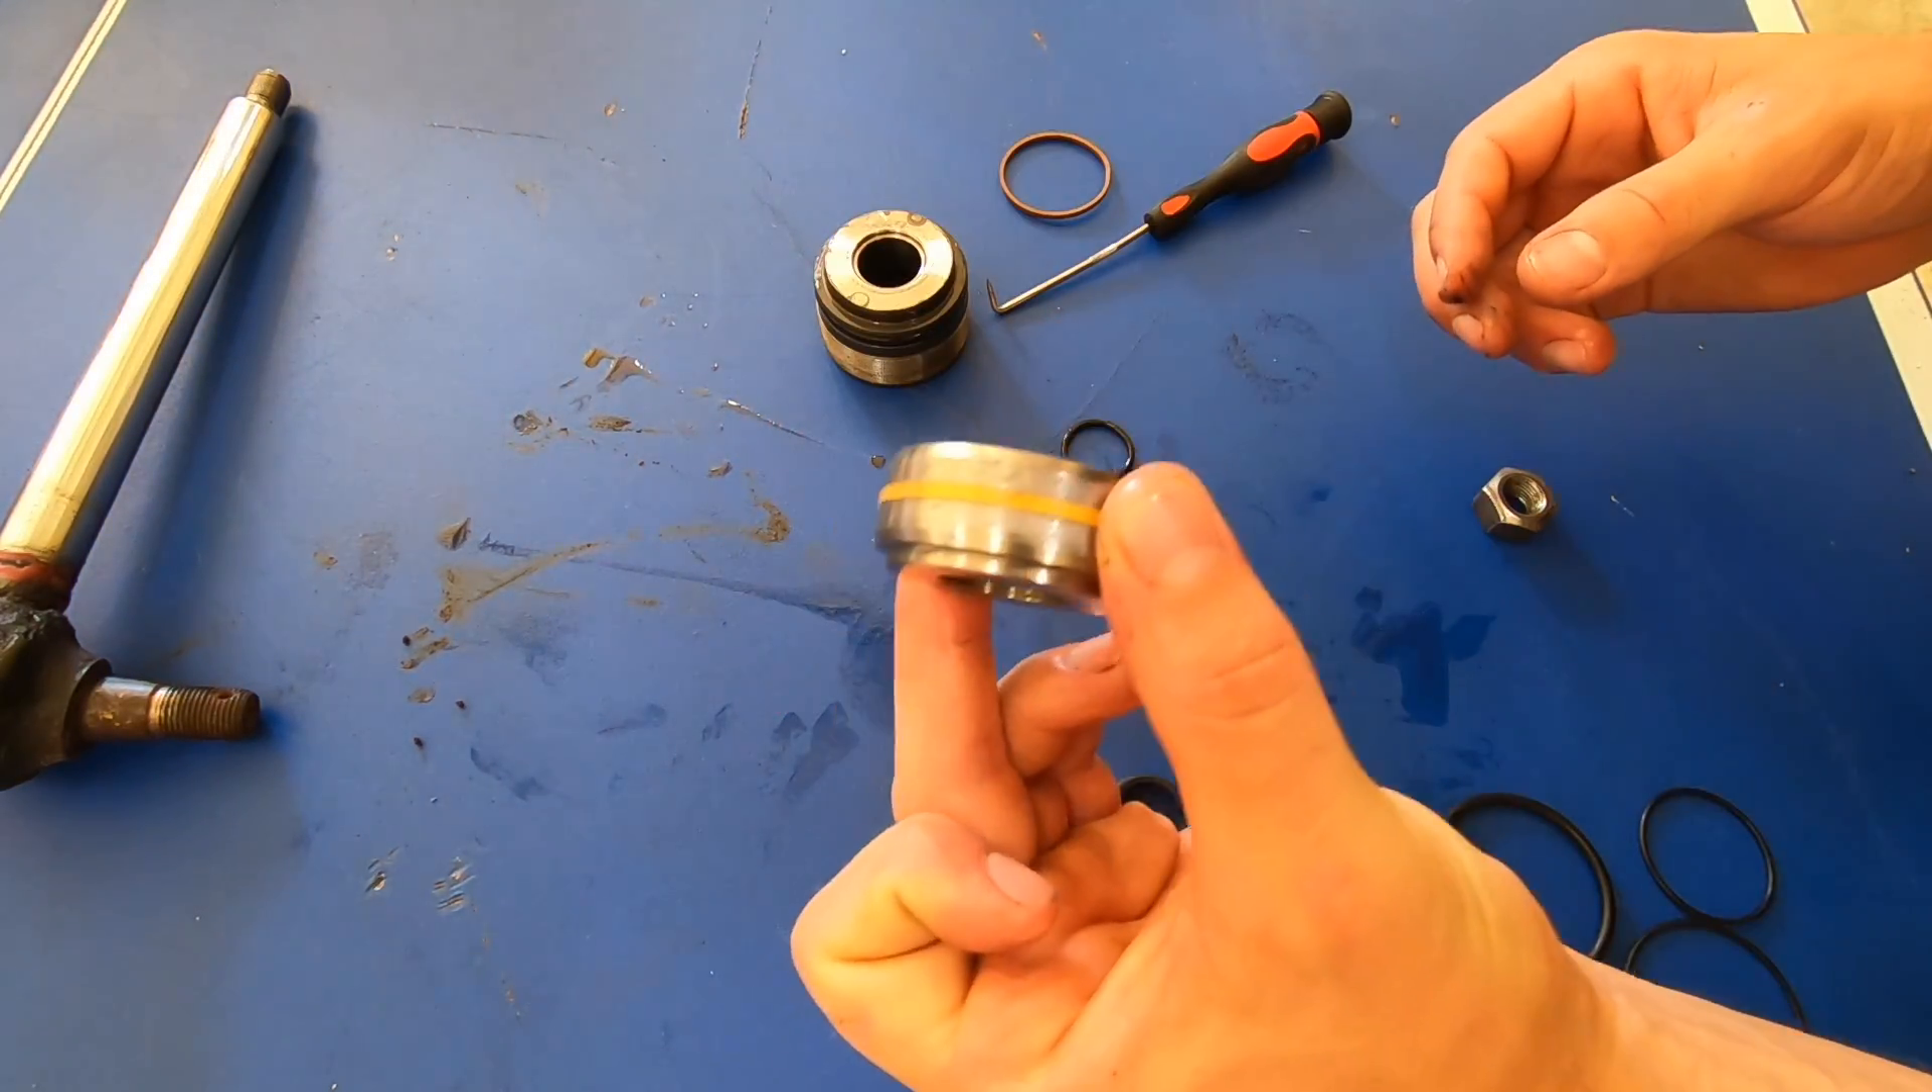Our new o -ring is in there. It is seated properly.